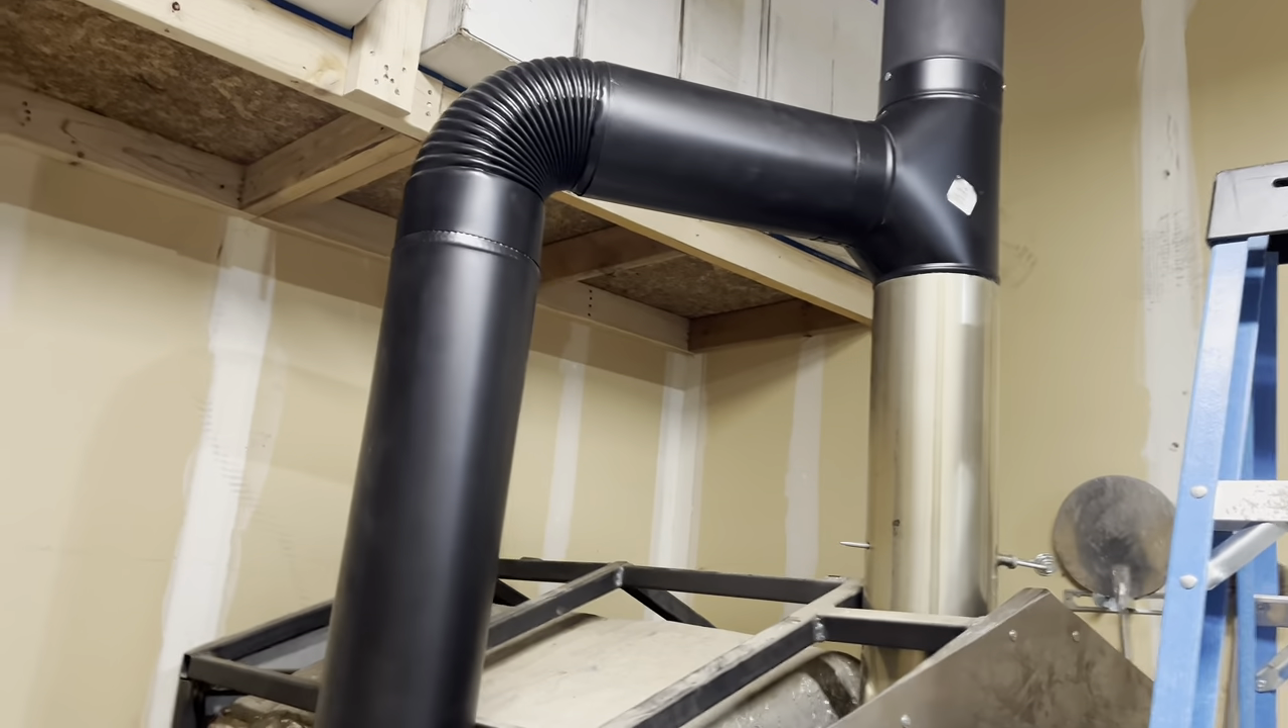Here we've got the elbow and the final piece of stove pipe so we're all connected we're hooked up.